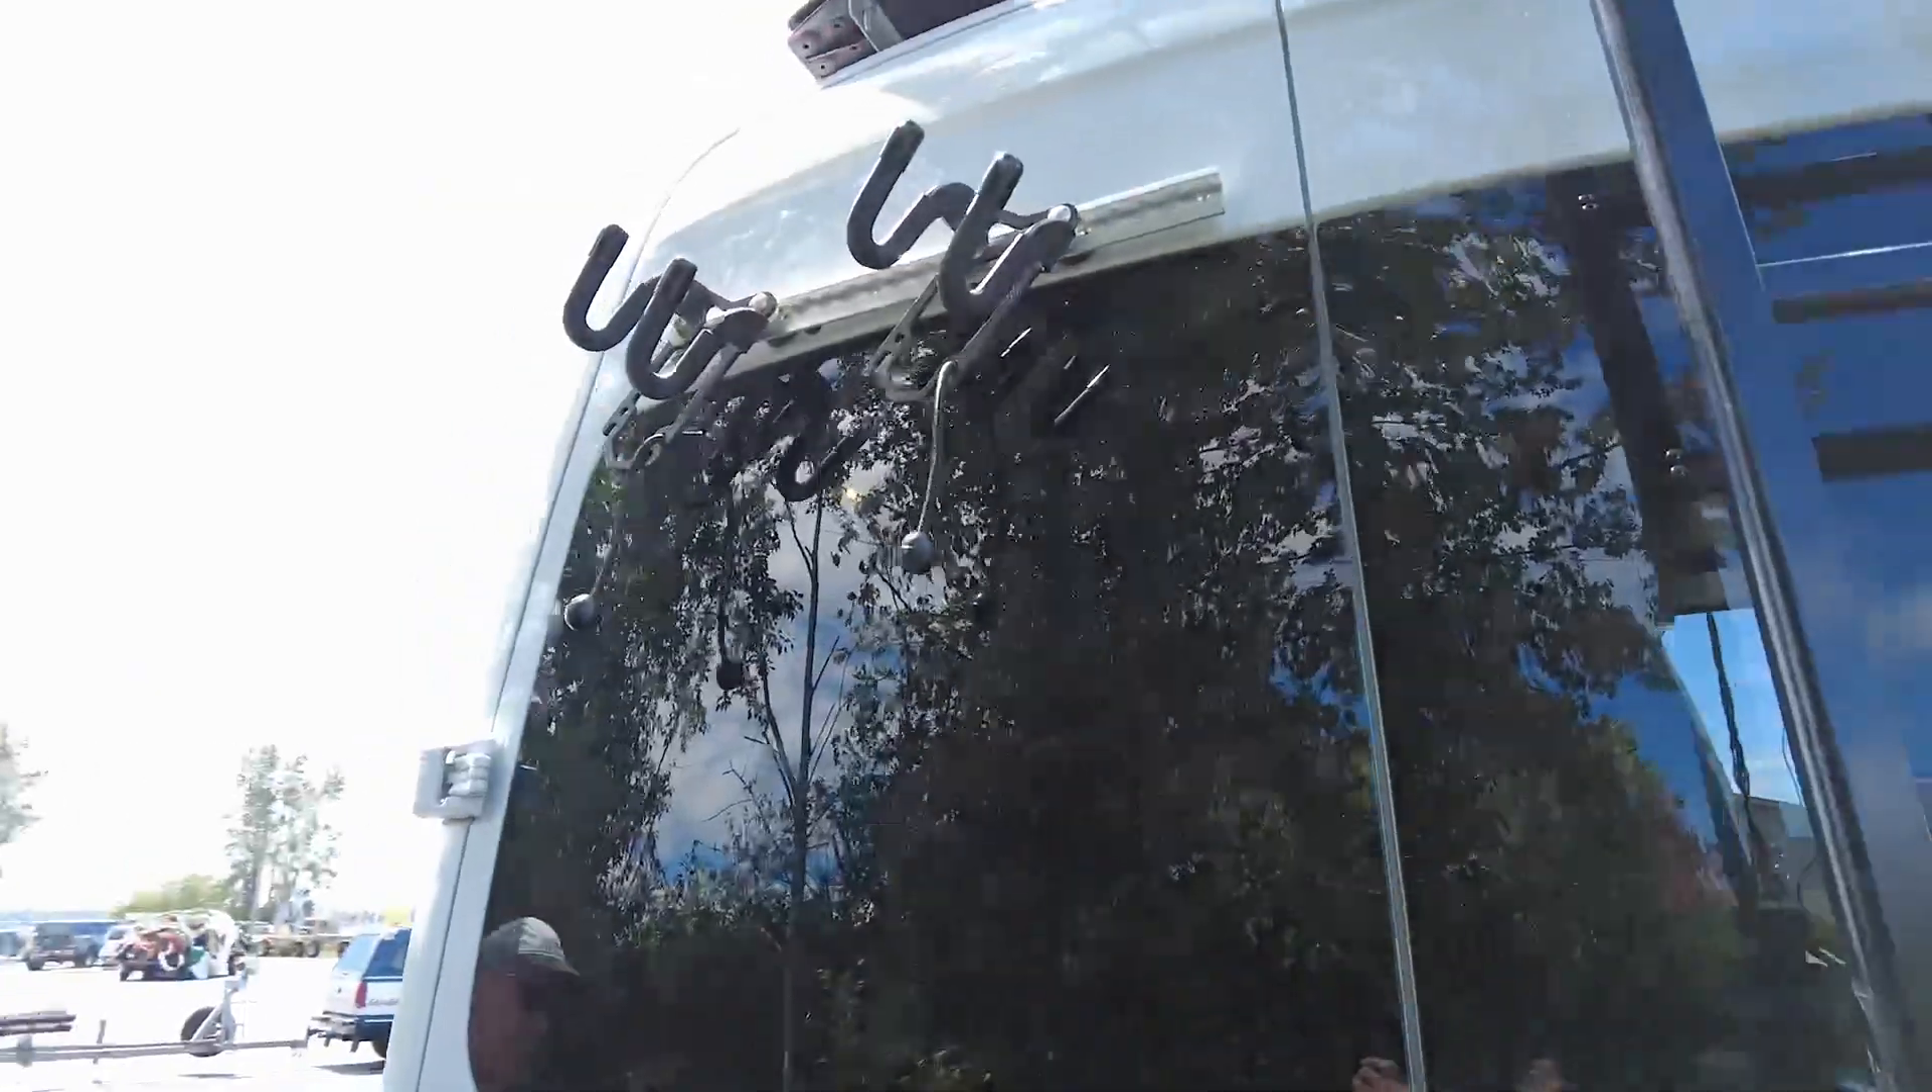So, after a couple hiccups and modifications, we now have the bracket up there and it really looks nice.